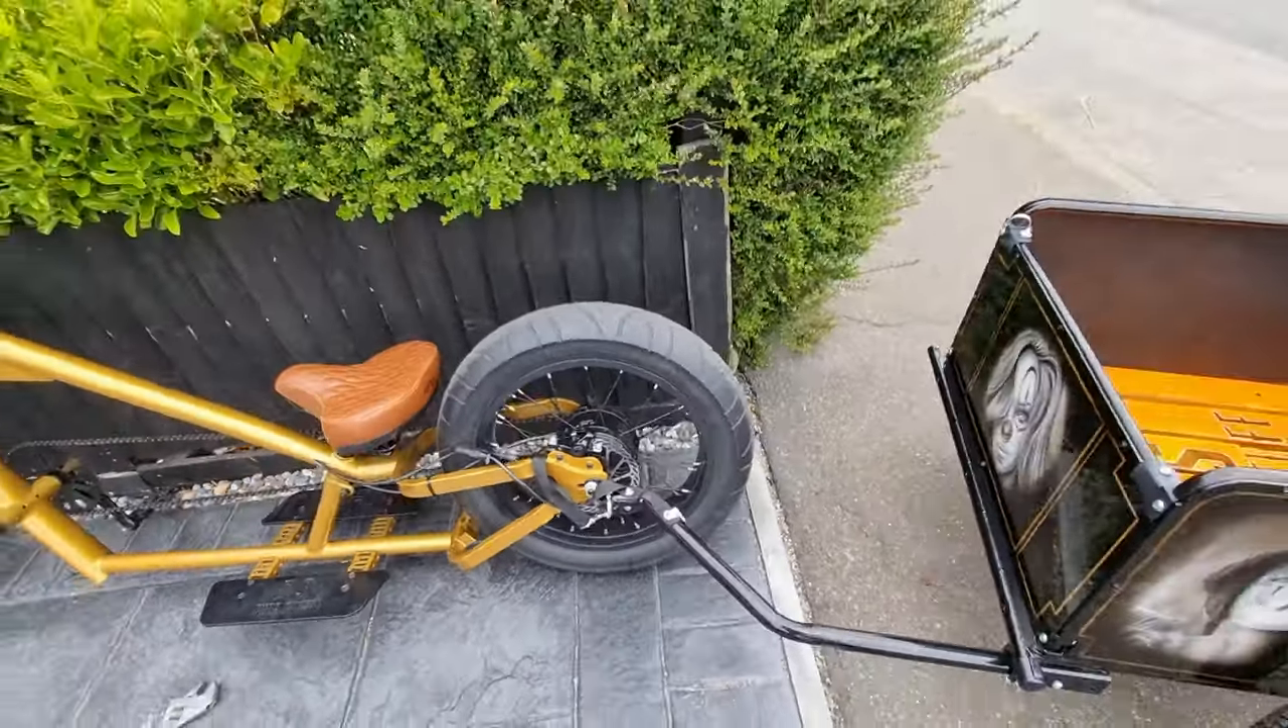The trailer is actually hitched up for the first time.